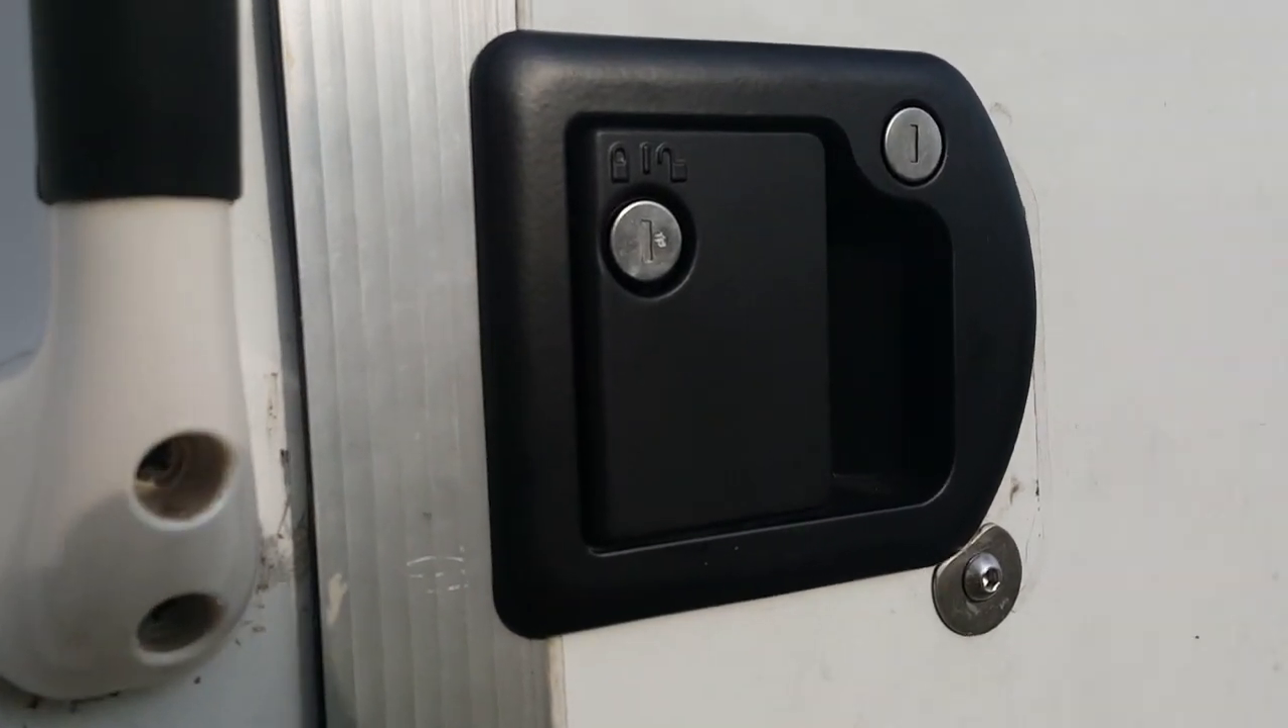Here's the door handle installed already as you can see and so that's the final installation.